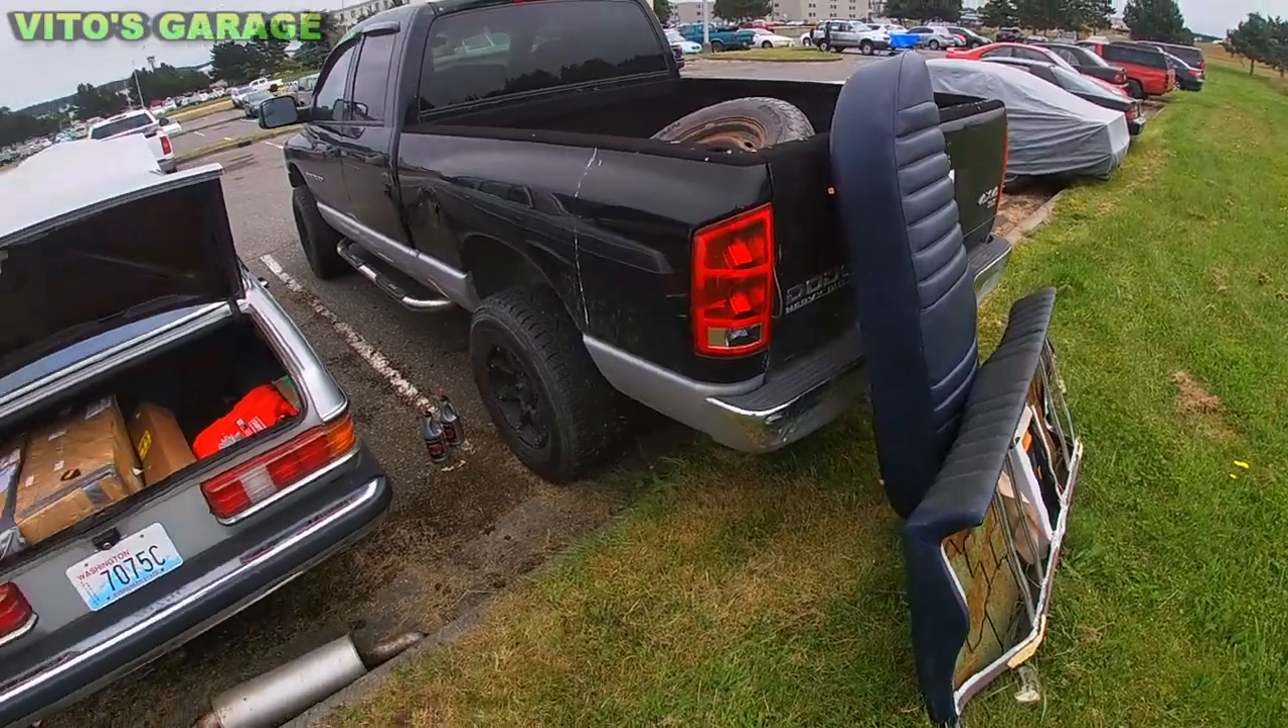All right everything is done we just got to put the rear seats back on.